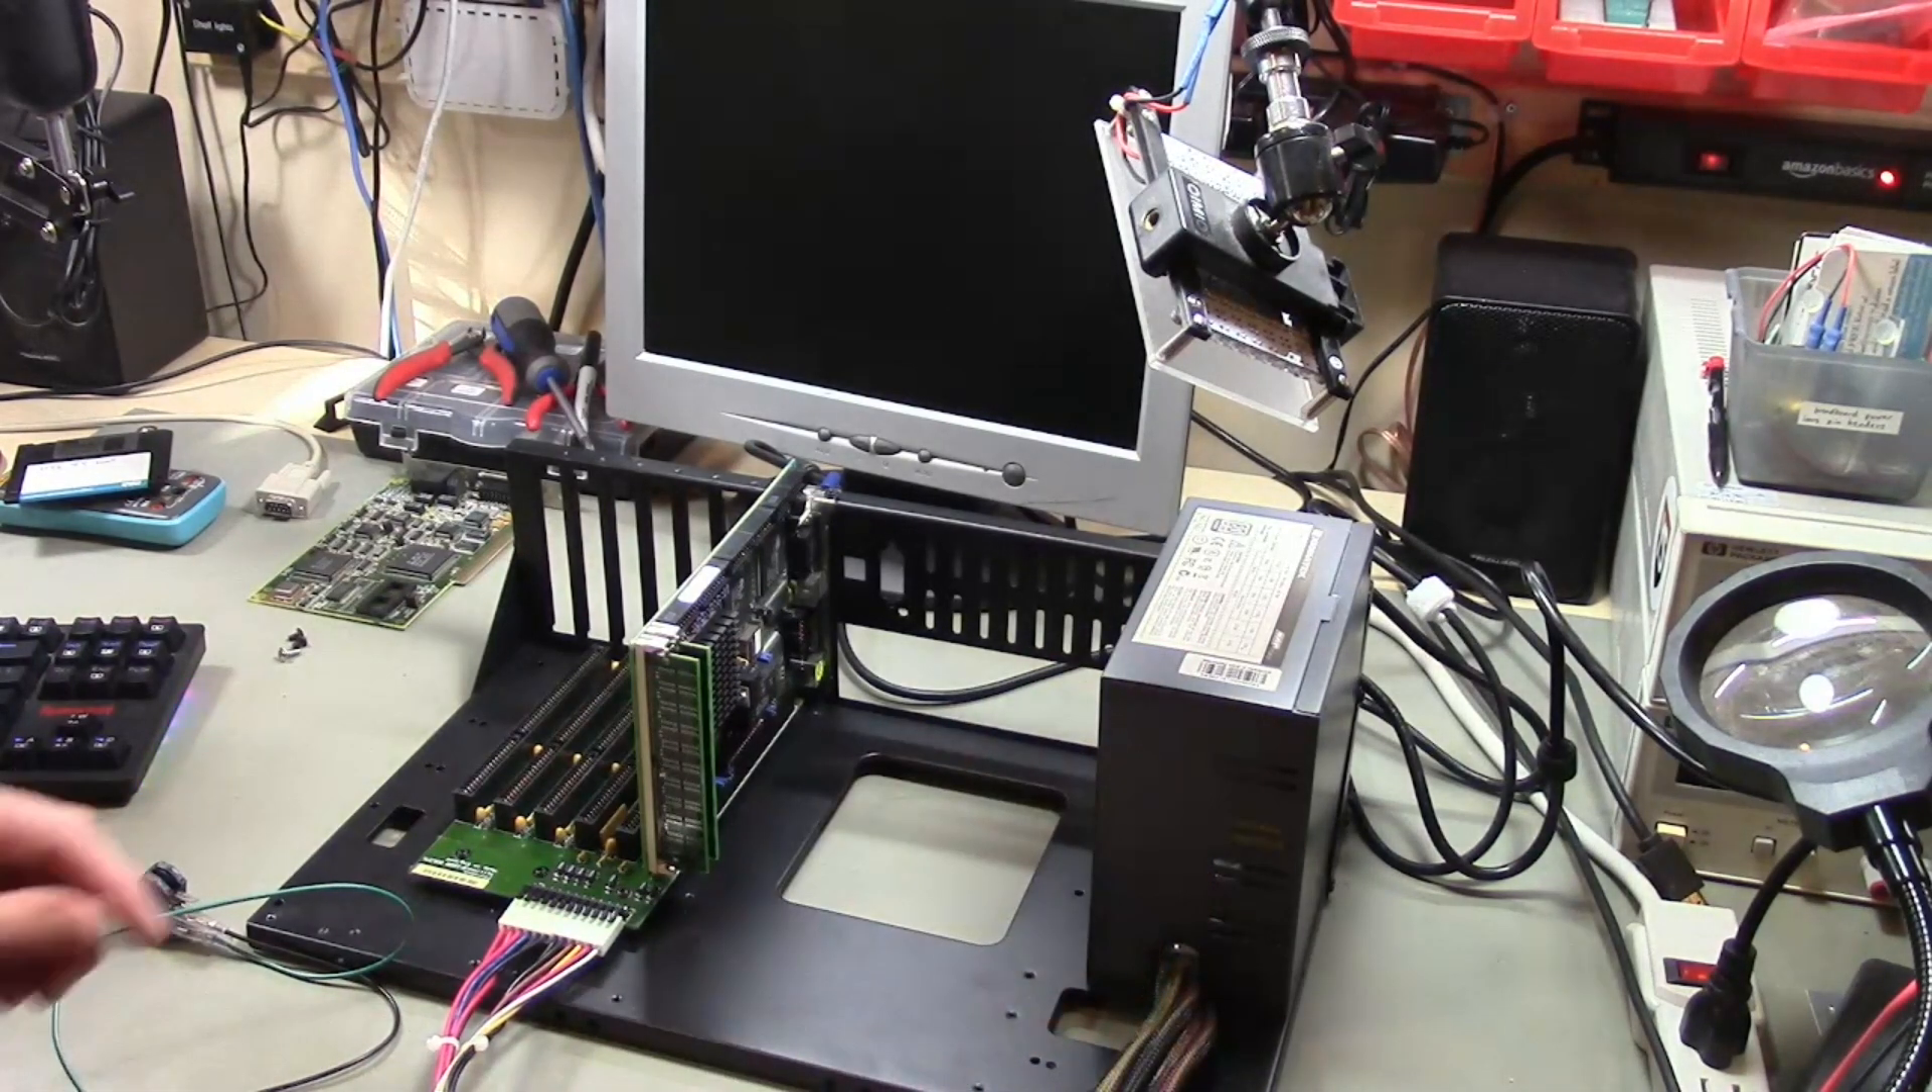I have the backplane hooked up to a power supply.